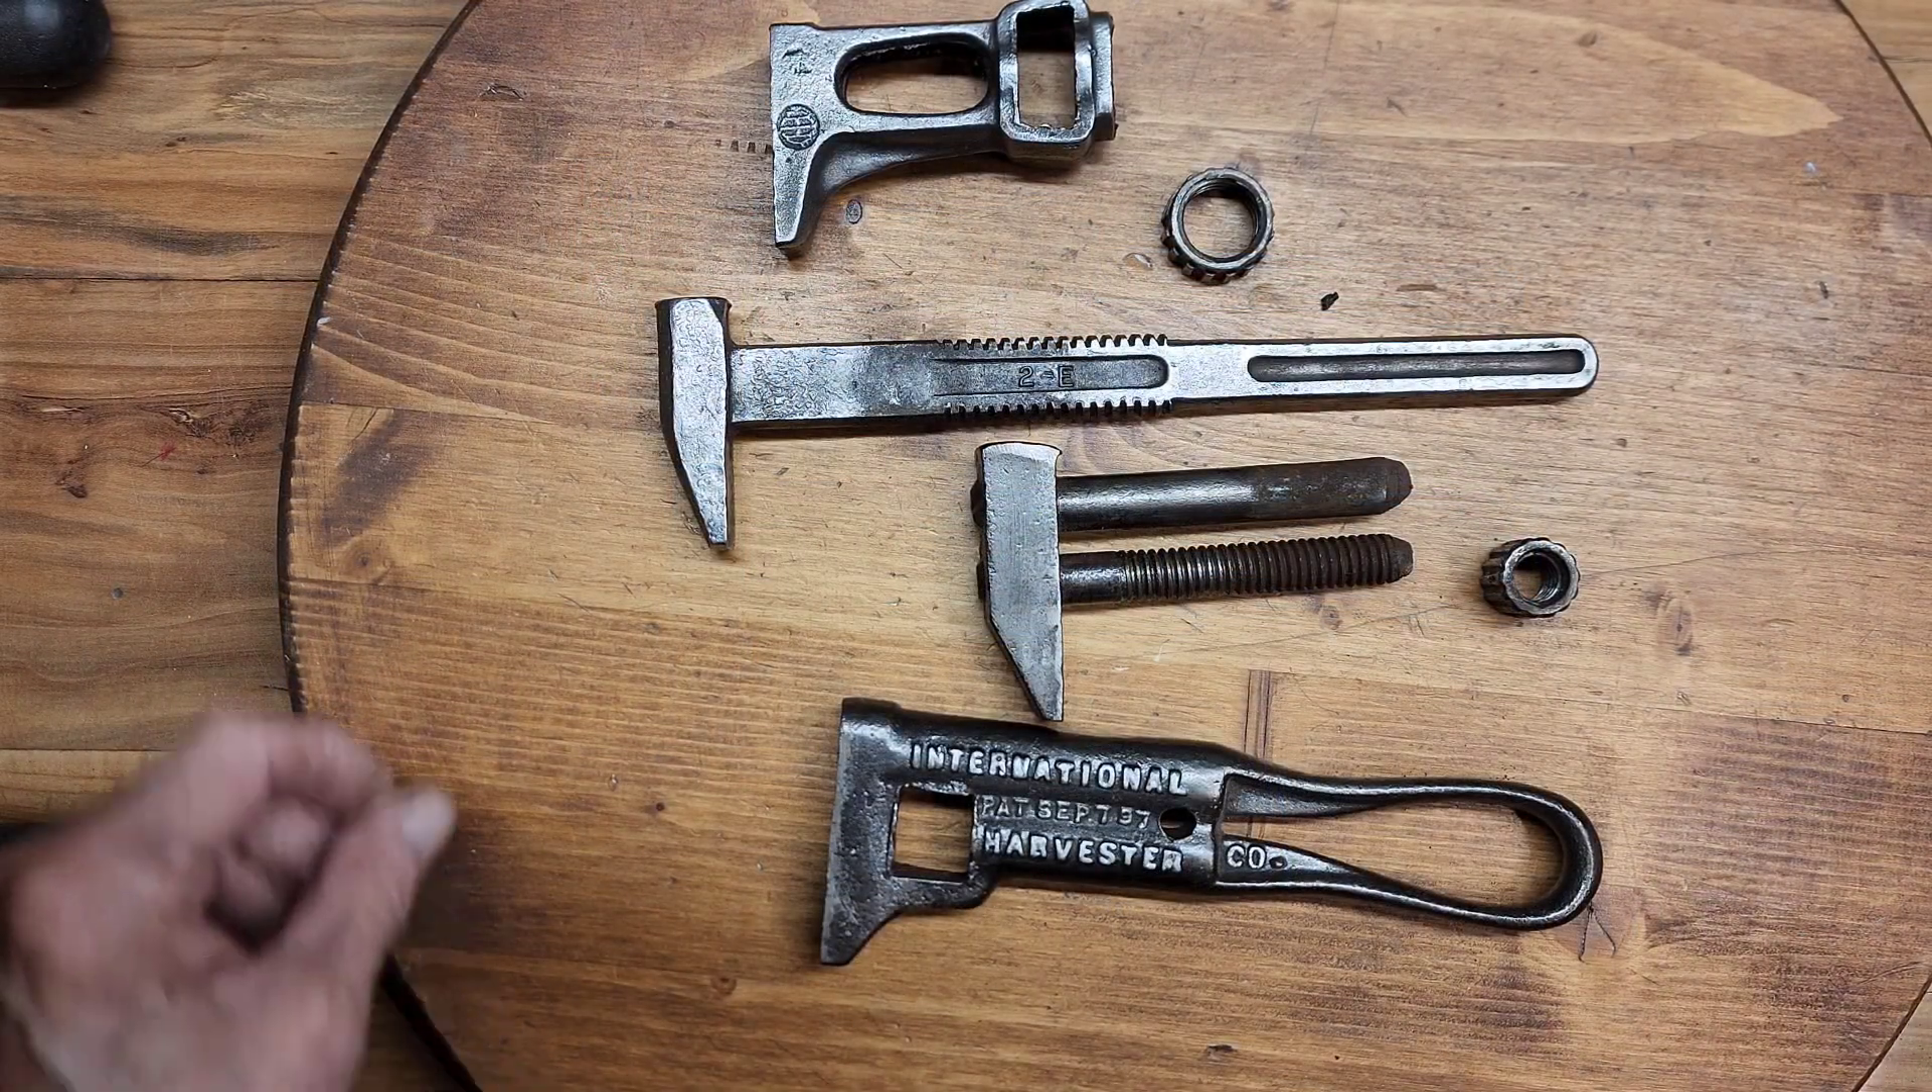Okay, the teardown is completed on these two wrenches.